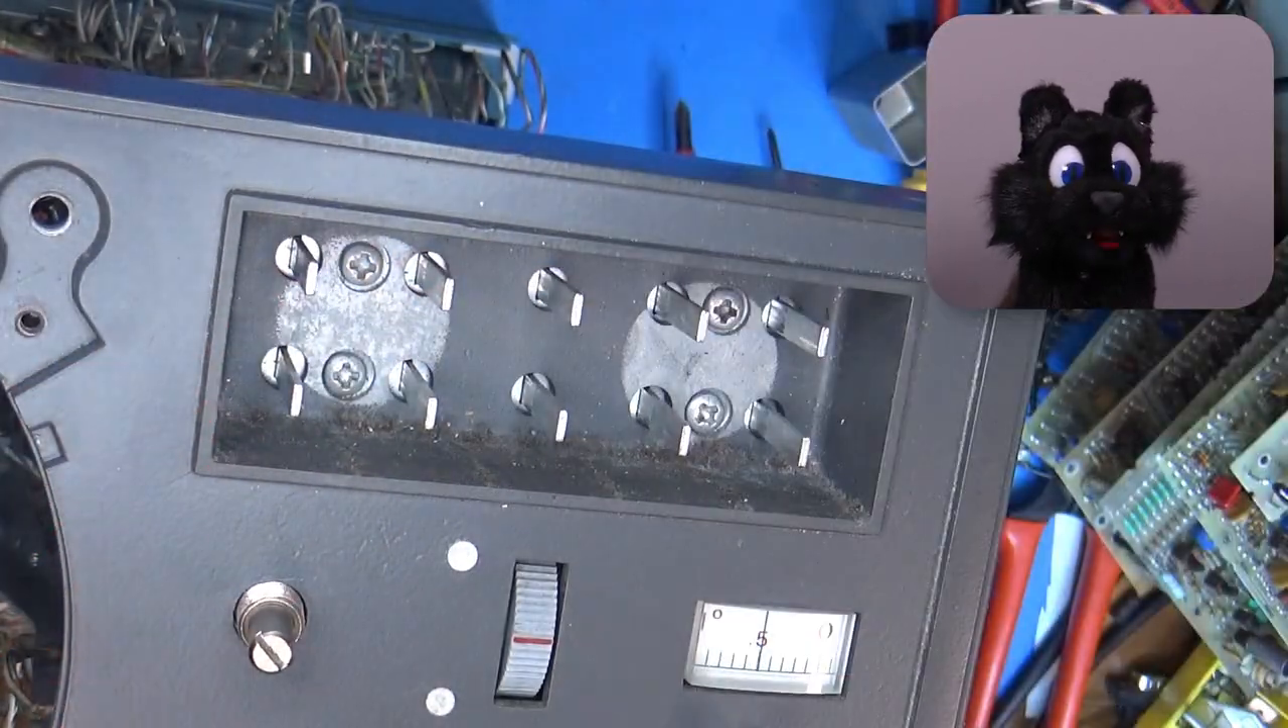The main selection buttons are friction fit to the switches and came off mostly ok.